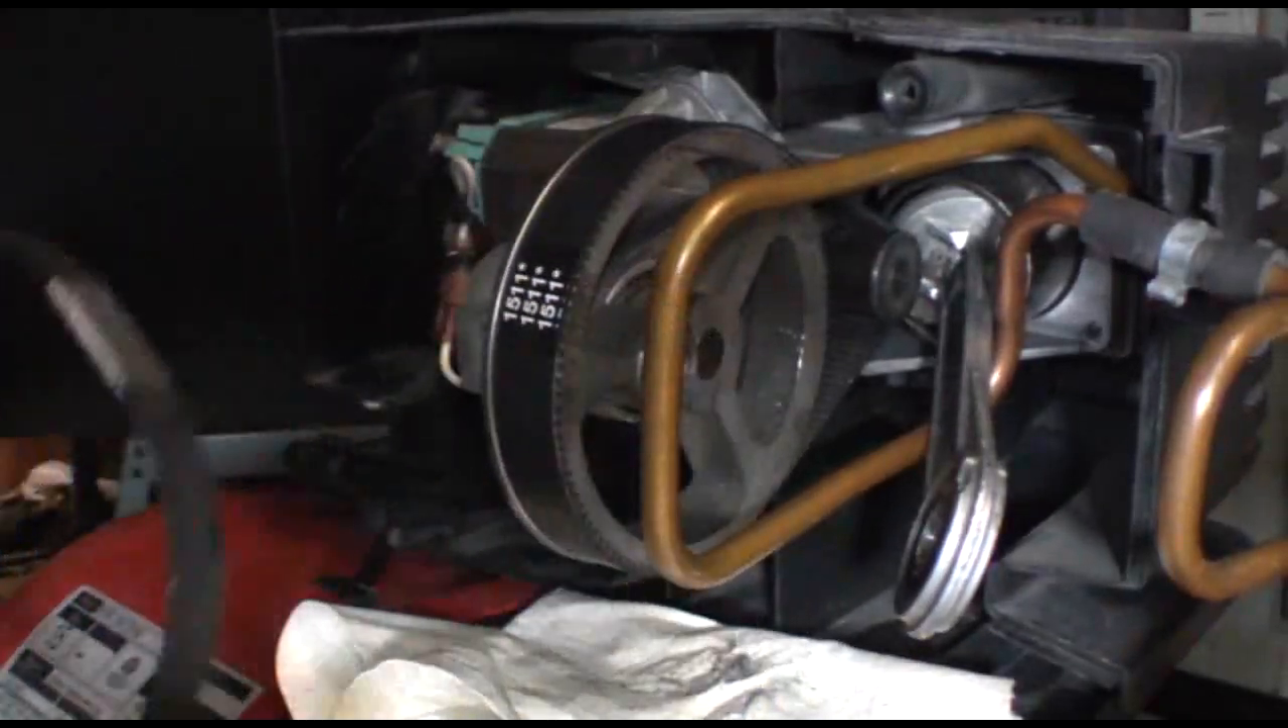Alright, so the belt is on. As you can see, this is the new belt.